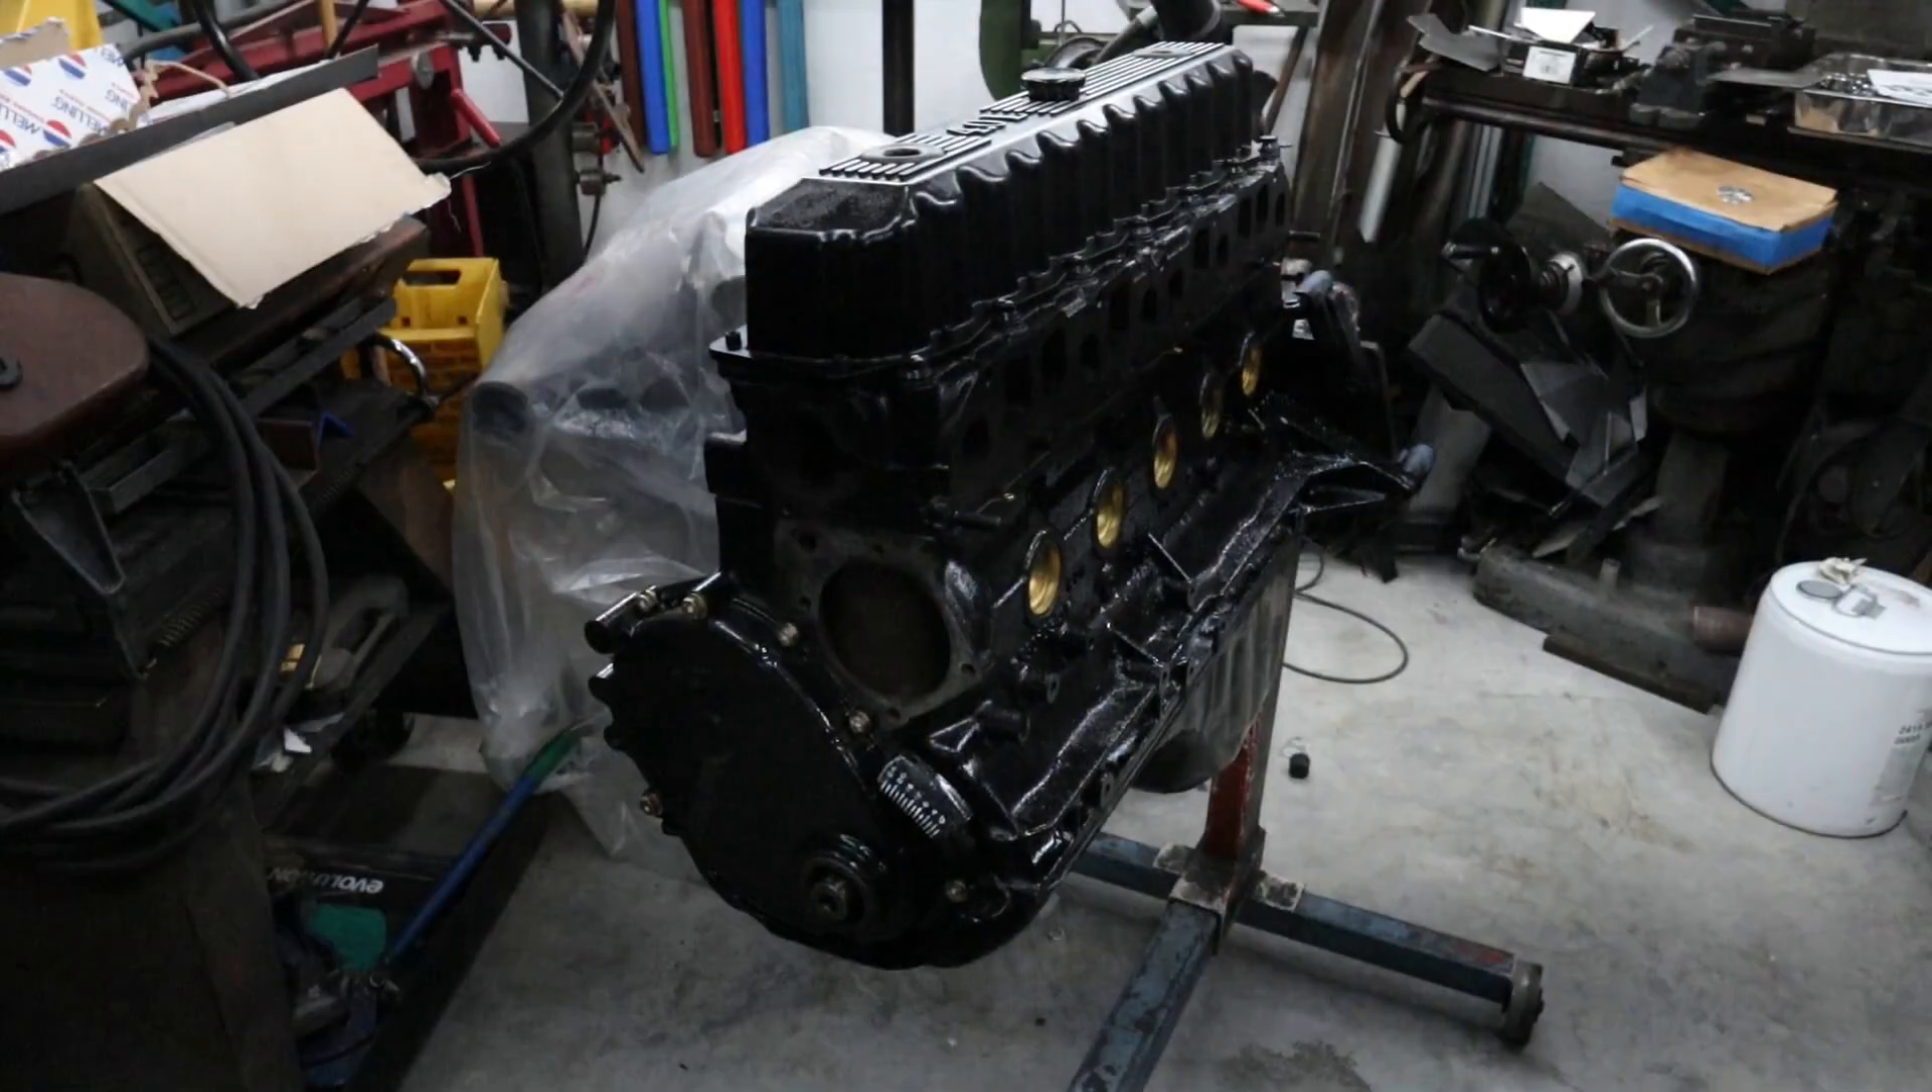Okay, there it is. The engine is completely assembled. We covered it up with a cast aluminum valve cover to prevent oil leaks.